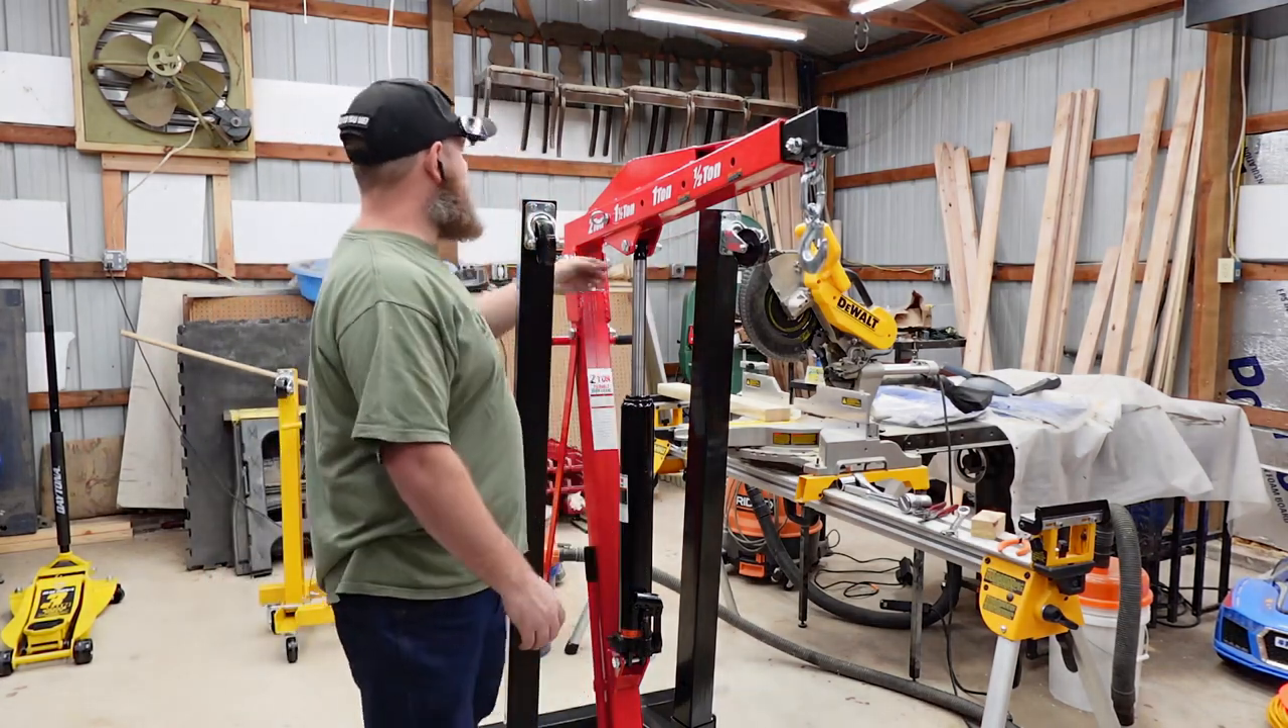Alright here we go we got the cherry picker put together.